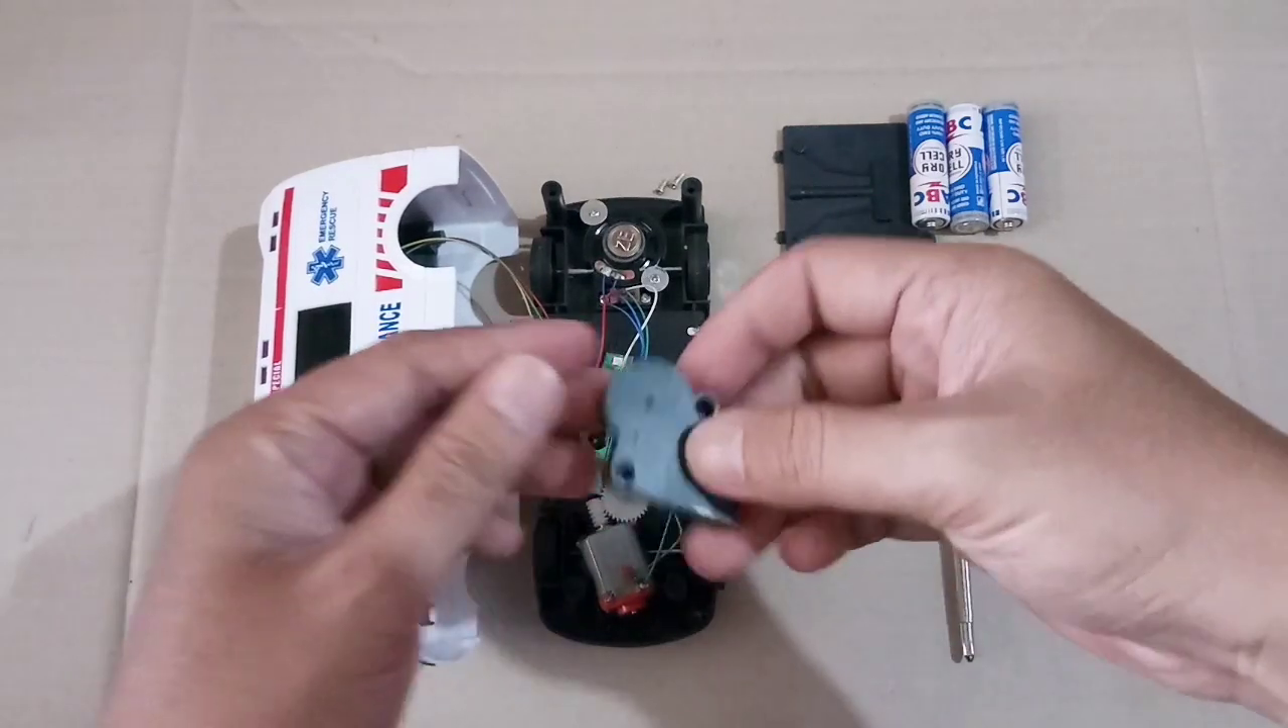Mesinnya belum ada tutupnya teman-teman.